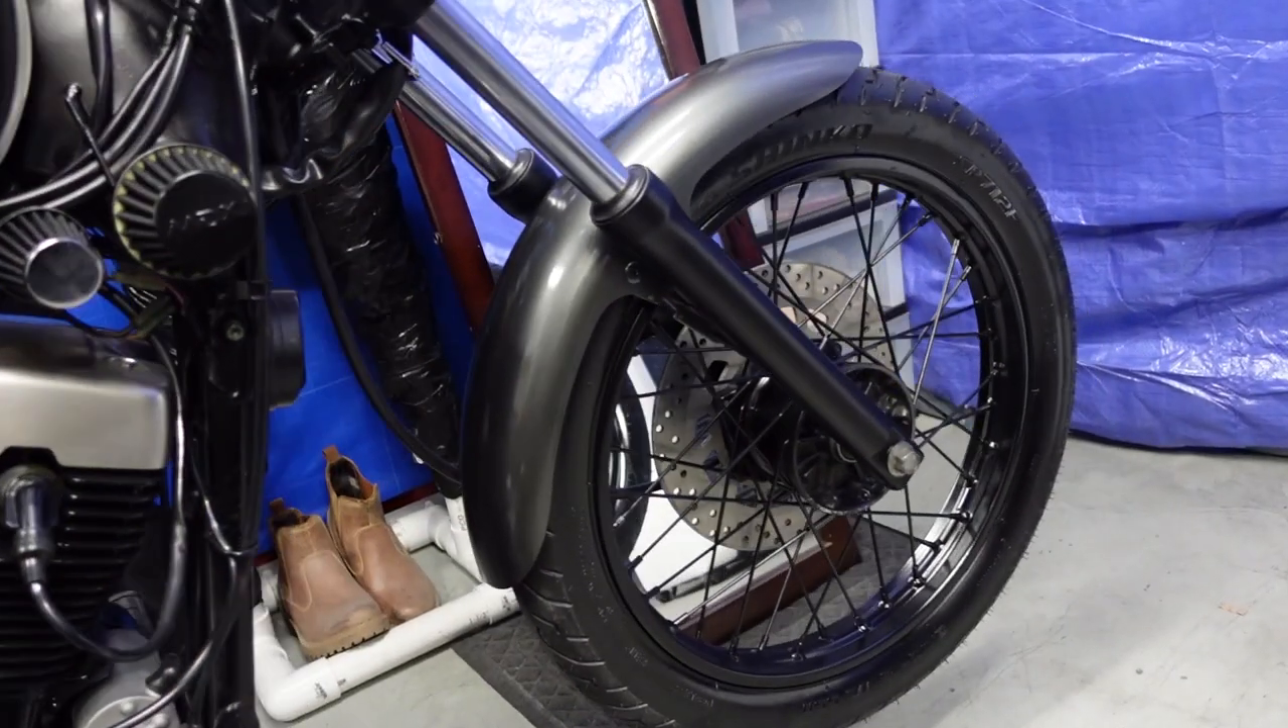All right I got the front tire on.